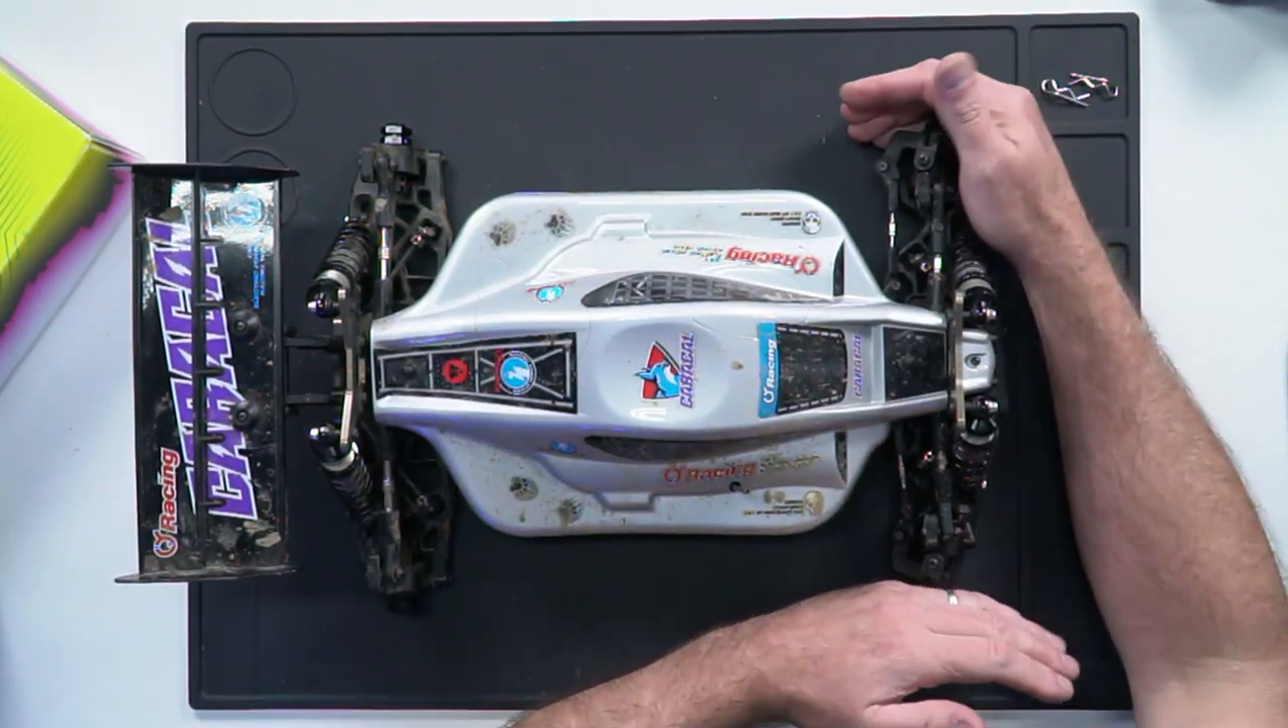Now, I usually start from the outside in, hence why the wheels are off.